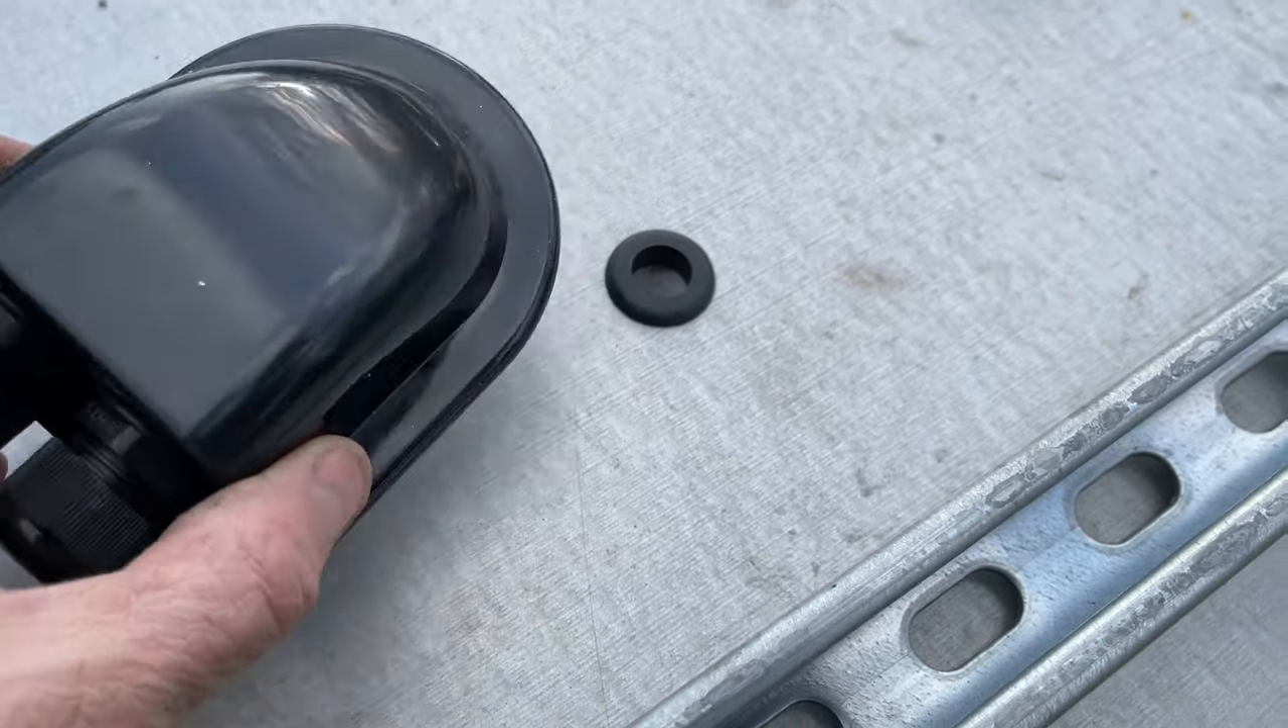I step drilled out the metal and installed one of these rubber grommets here.